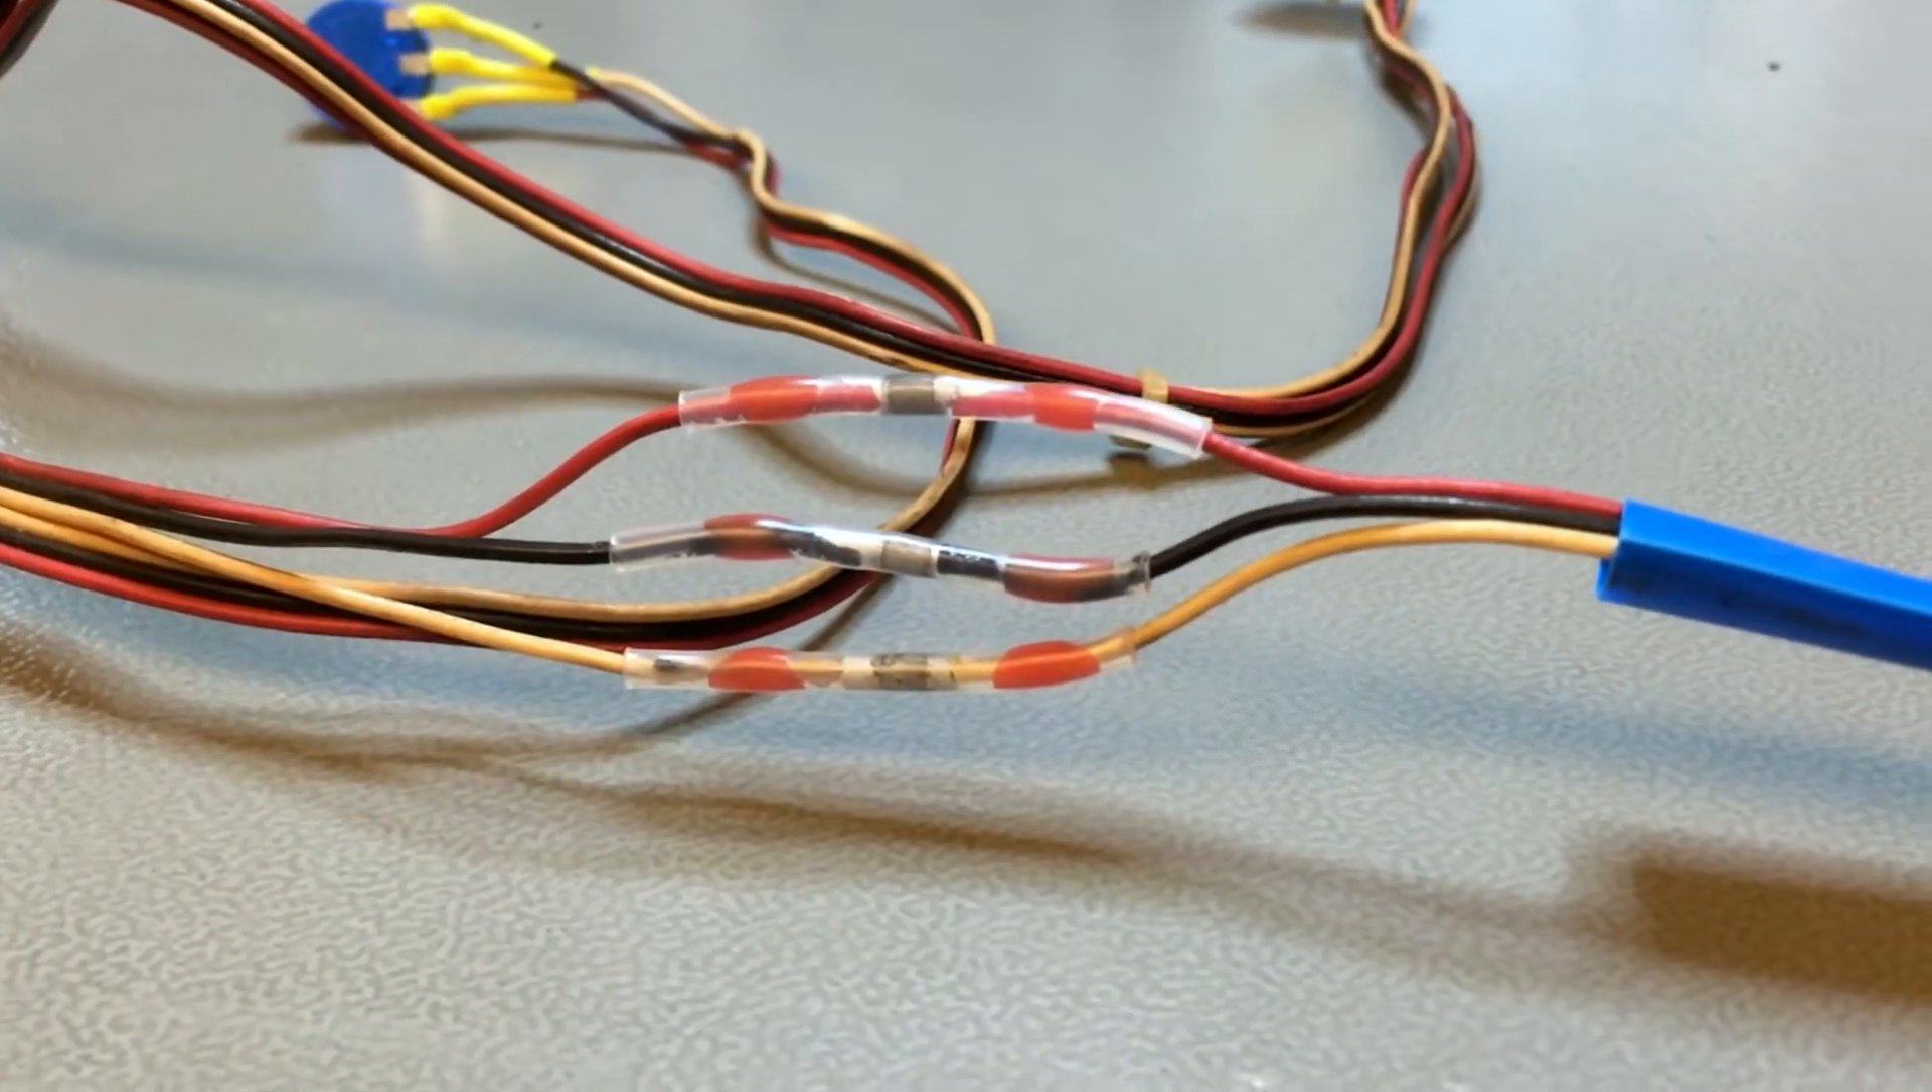I removed the damaged area, exposed new fresh wire and remade the connections with waterproof connectors with embedded solder.